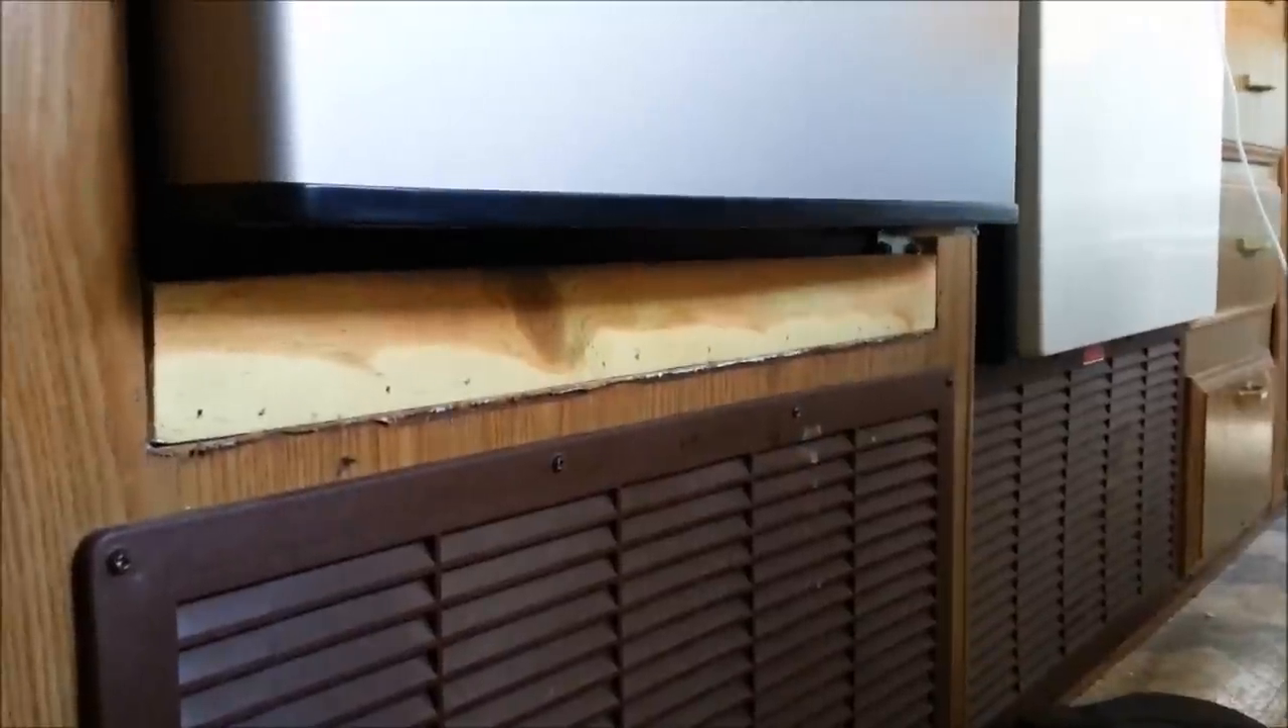Alright, so we've gotten the trim work in here and I just put a piece of a three-quarter inch pine along the bottom and just tack that in with the finish nailer and hold that in place.